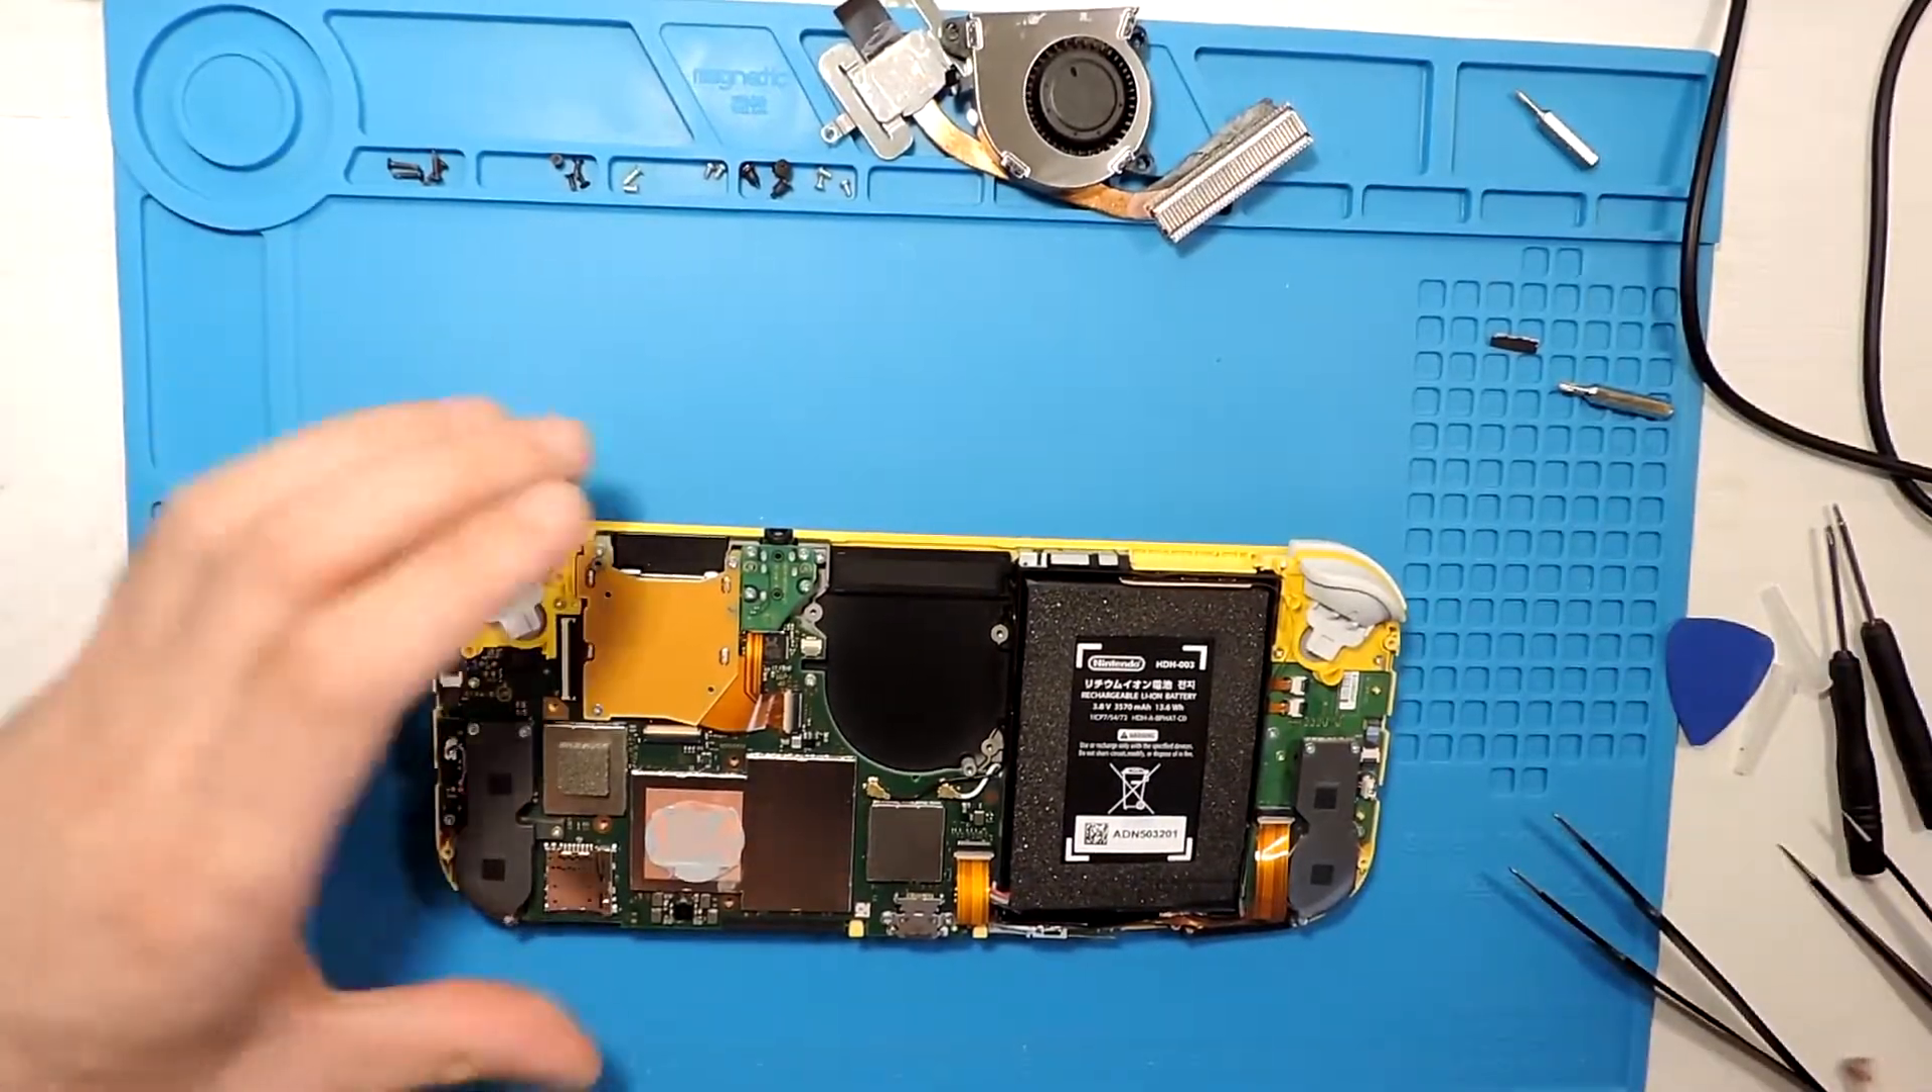Okay so we have the fan out.